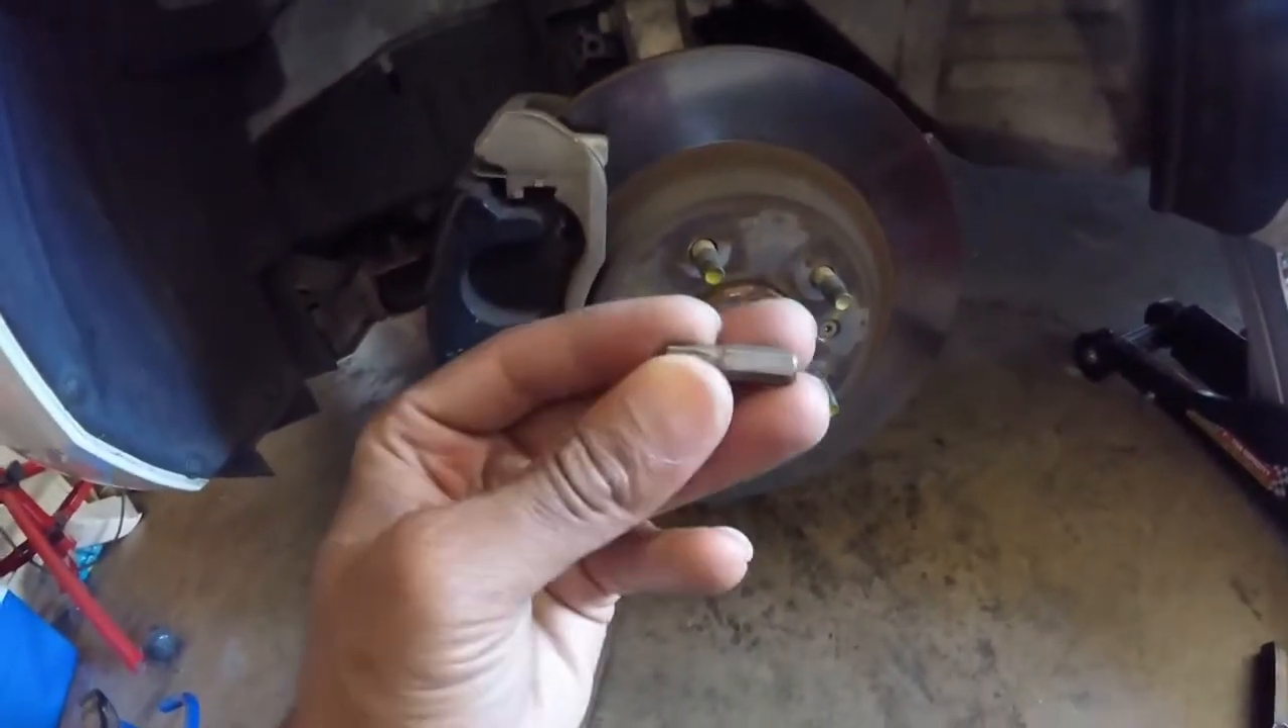So I got the wheel off.